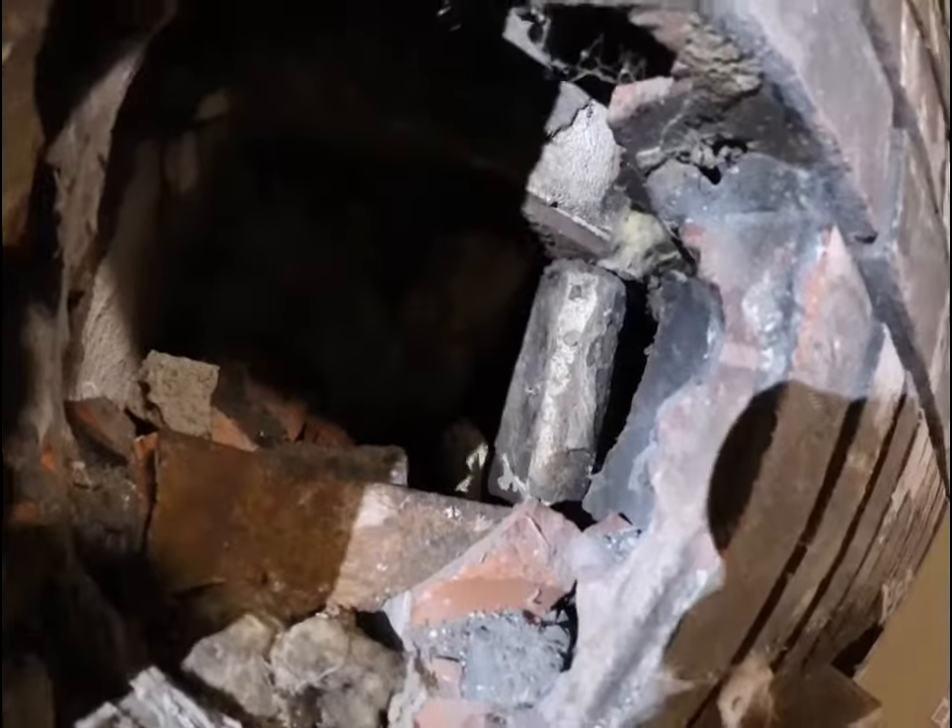I mean there's a hole these bricks are loose.